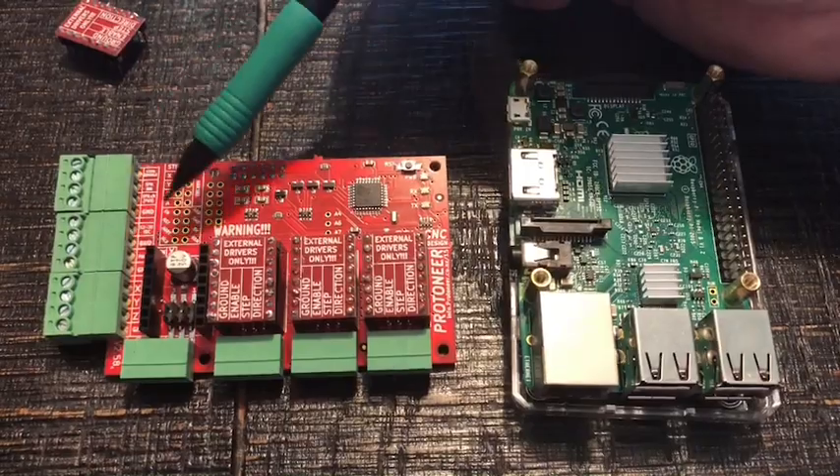You'll see here I have the external driver cards already installed except for the last one that goes here and there's a reason for that.